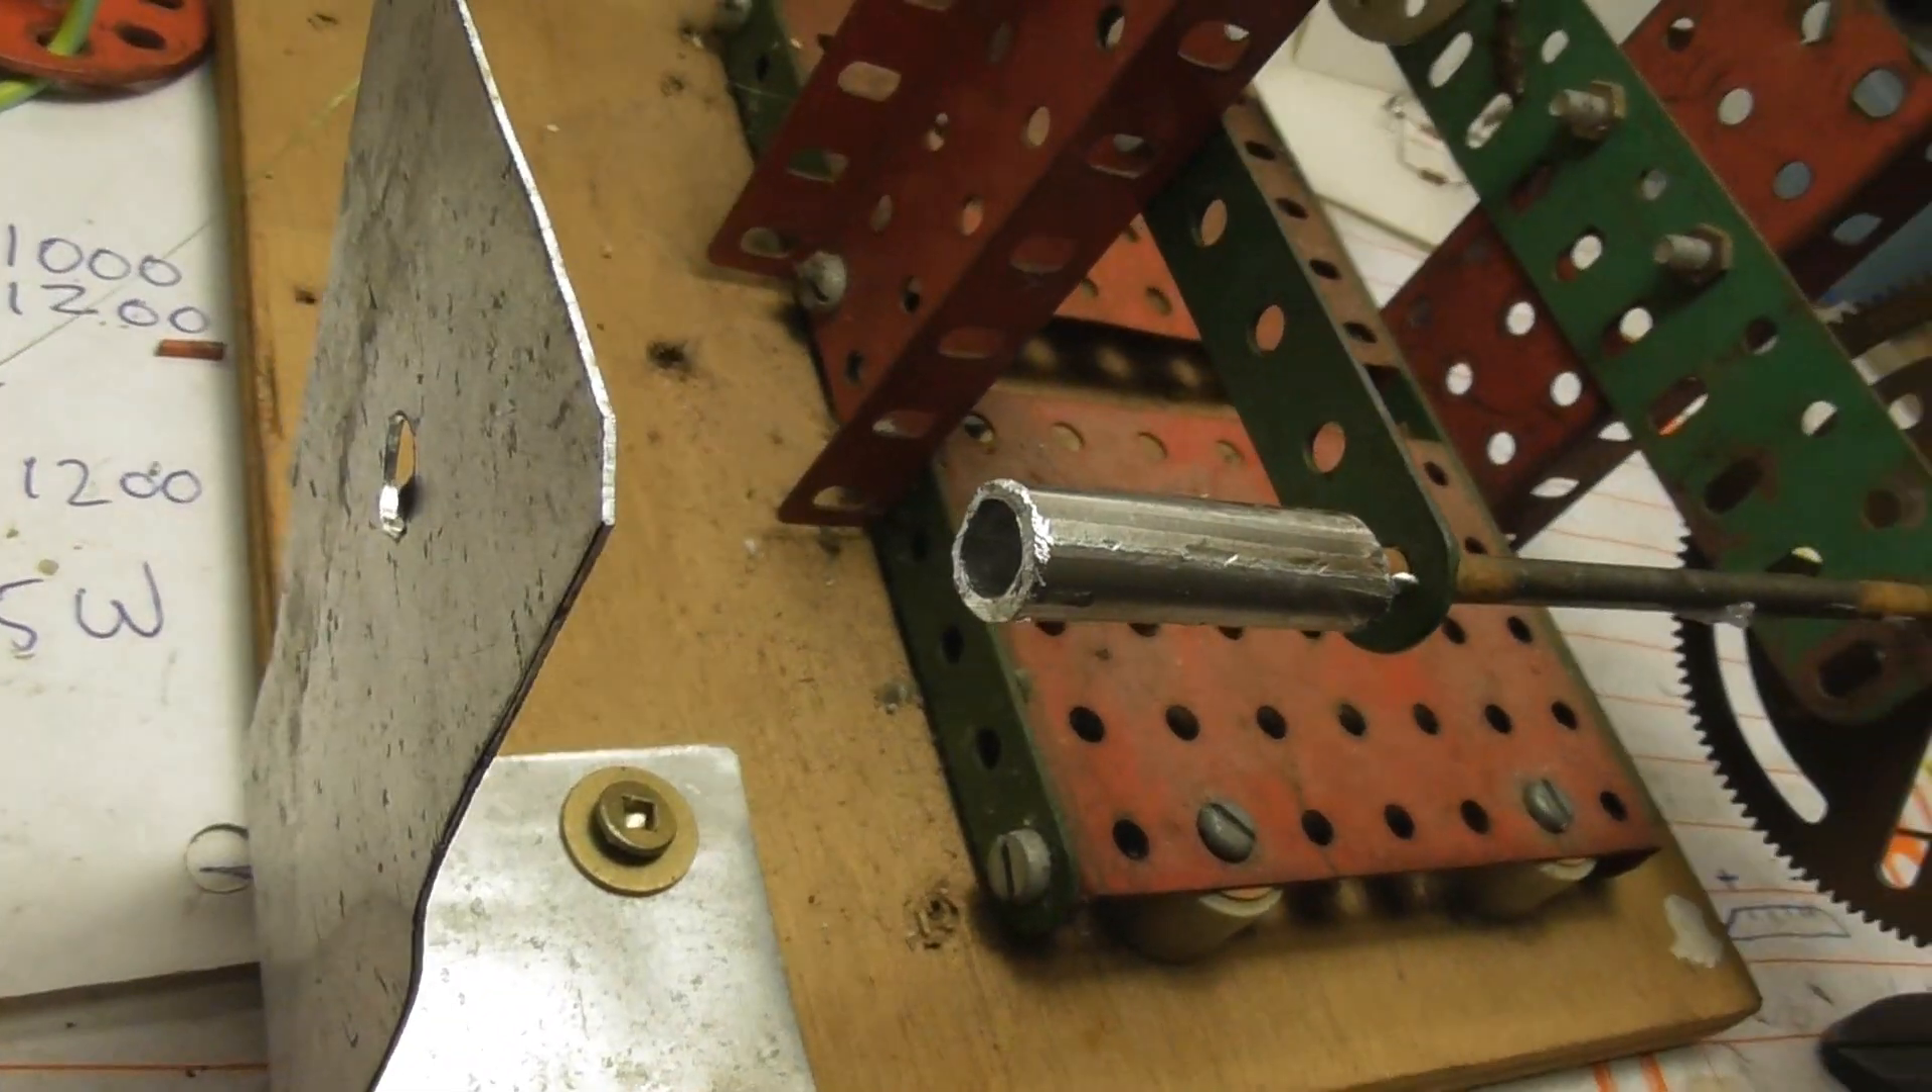And I have drilled this little sleeve here from aluminium which I press fitted onto the Meccano shaft.